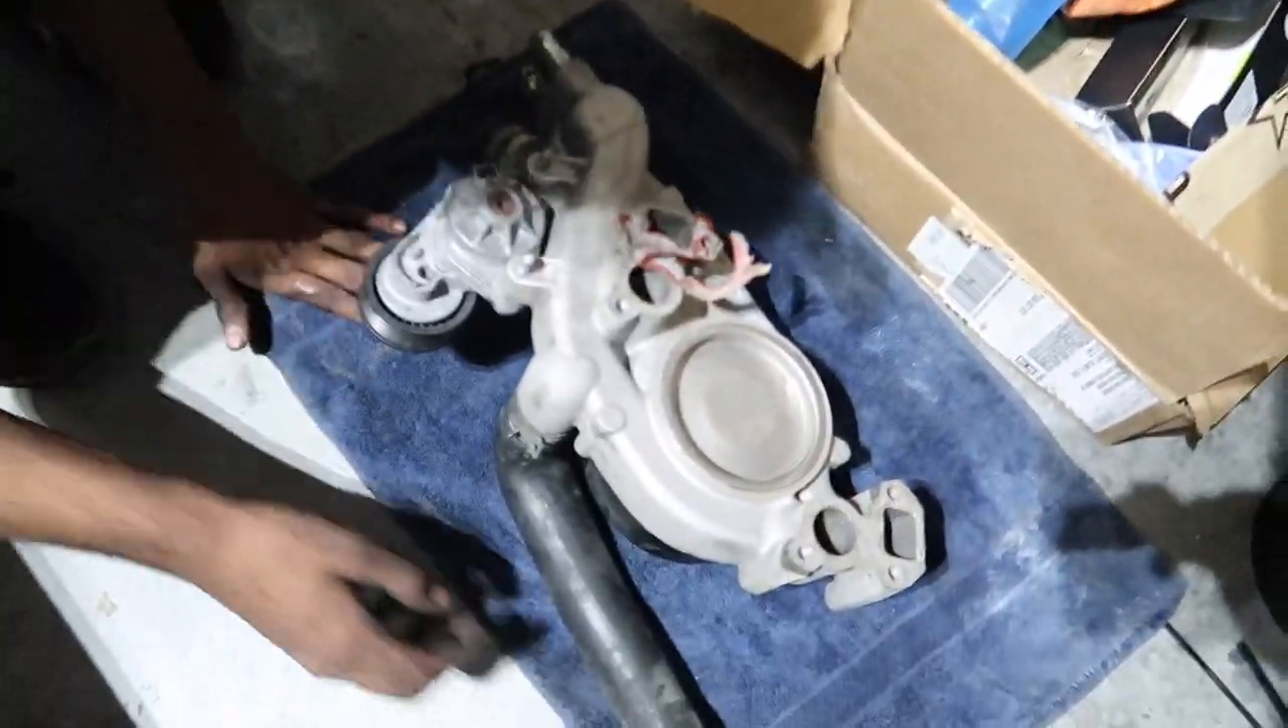We got the water pump off now we were one step closer.